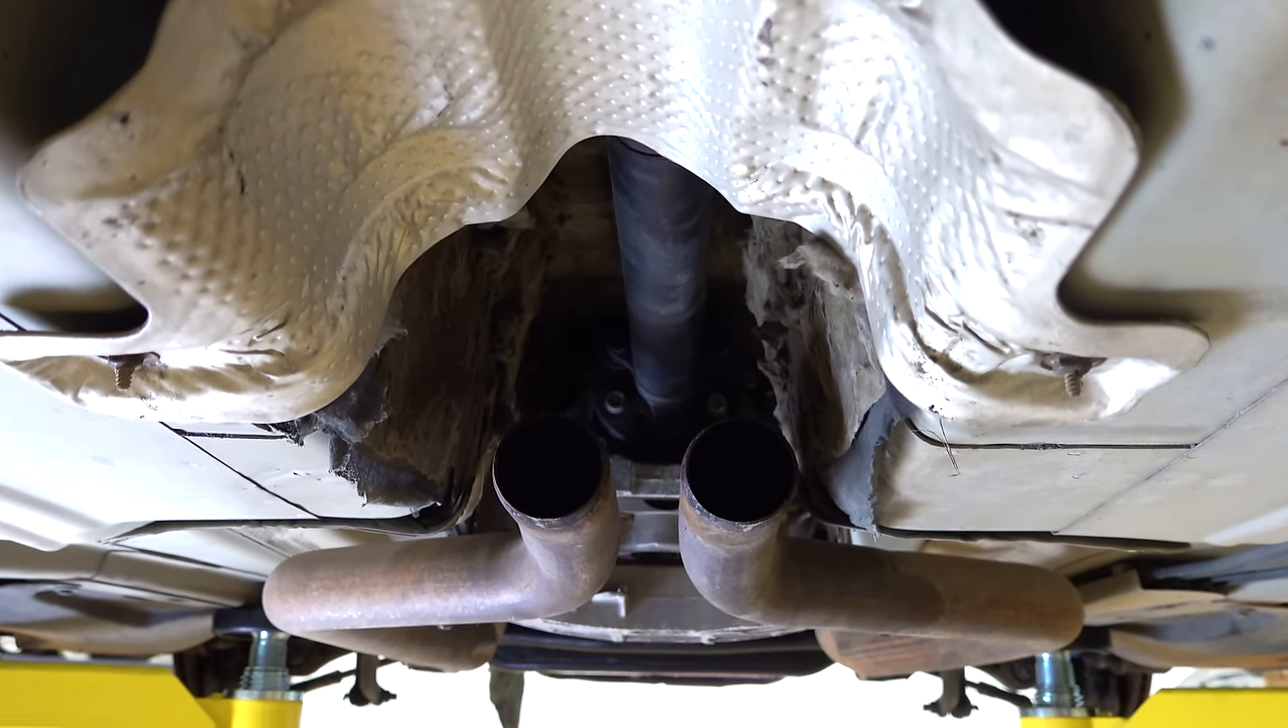Don't have the rest of the exhaust on.